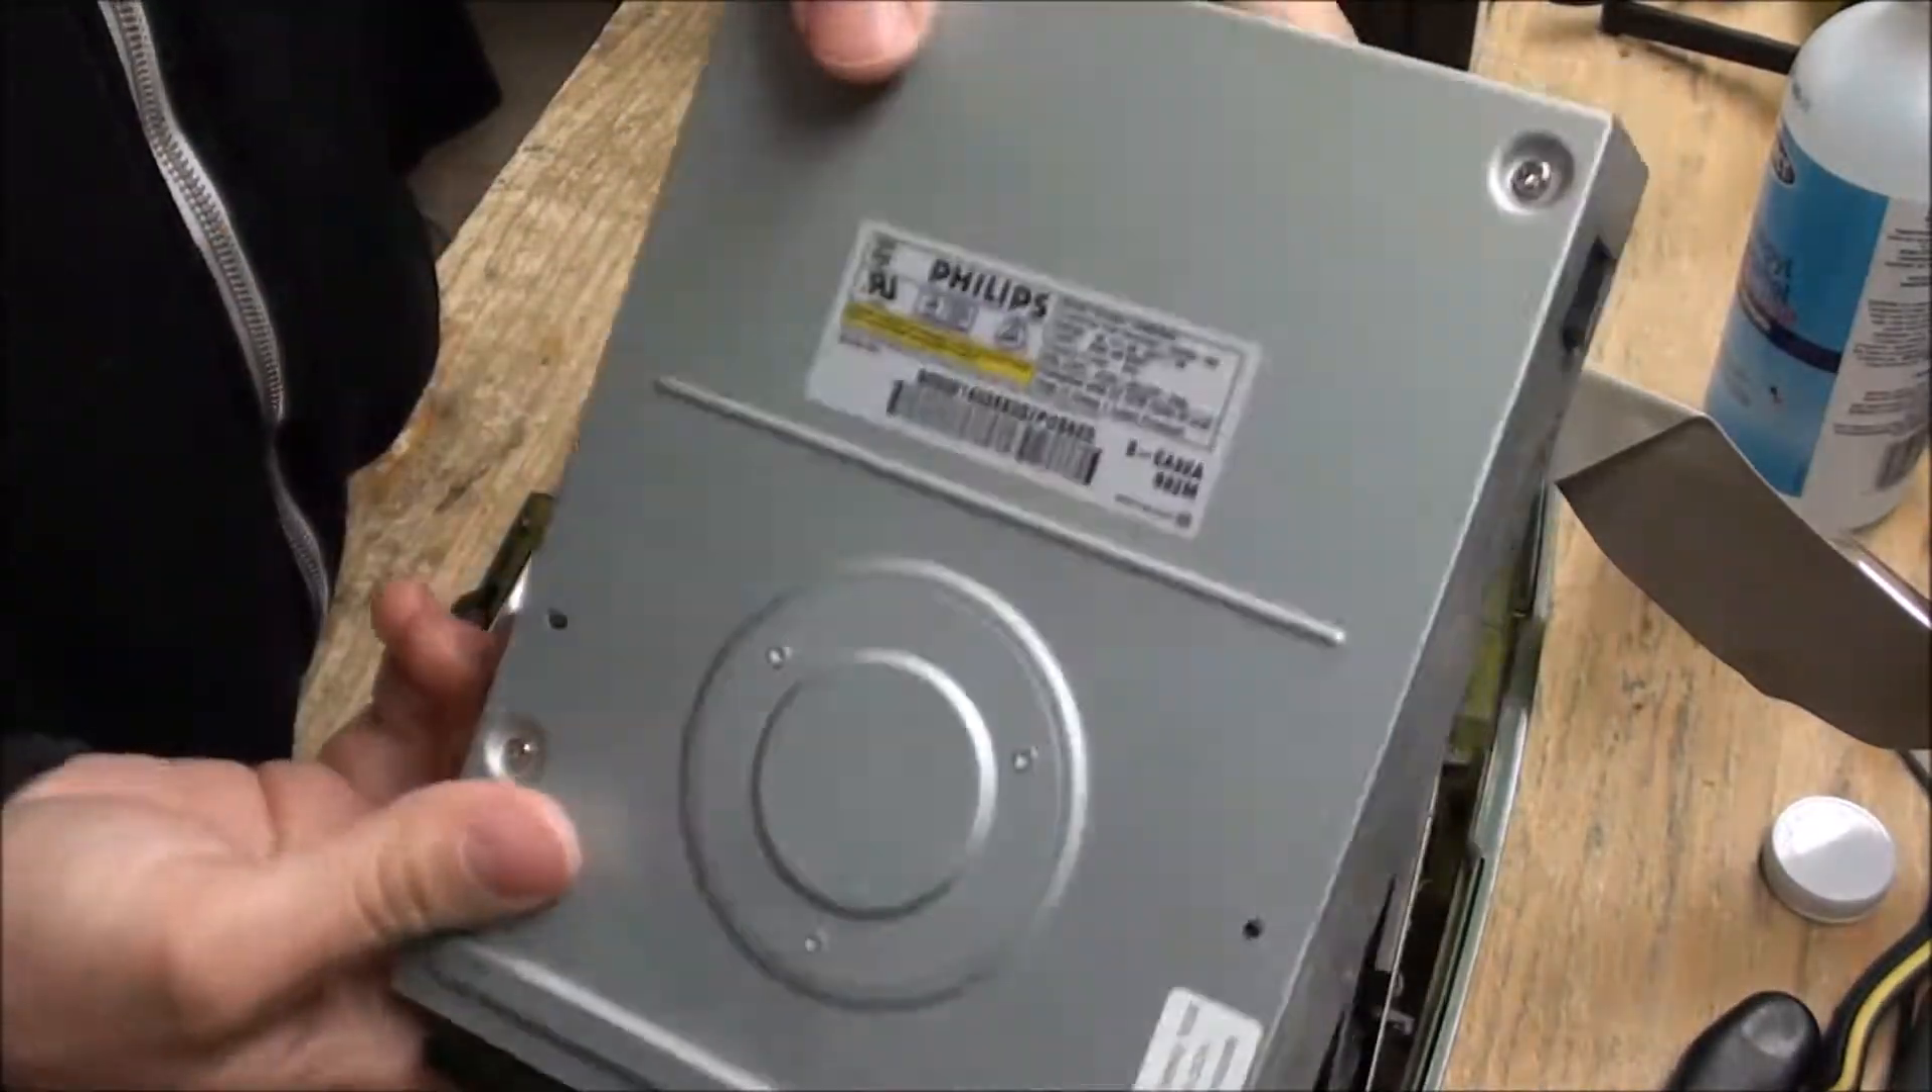Well now you have the CD drive out.